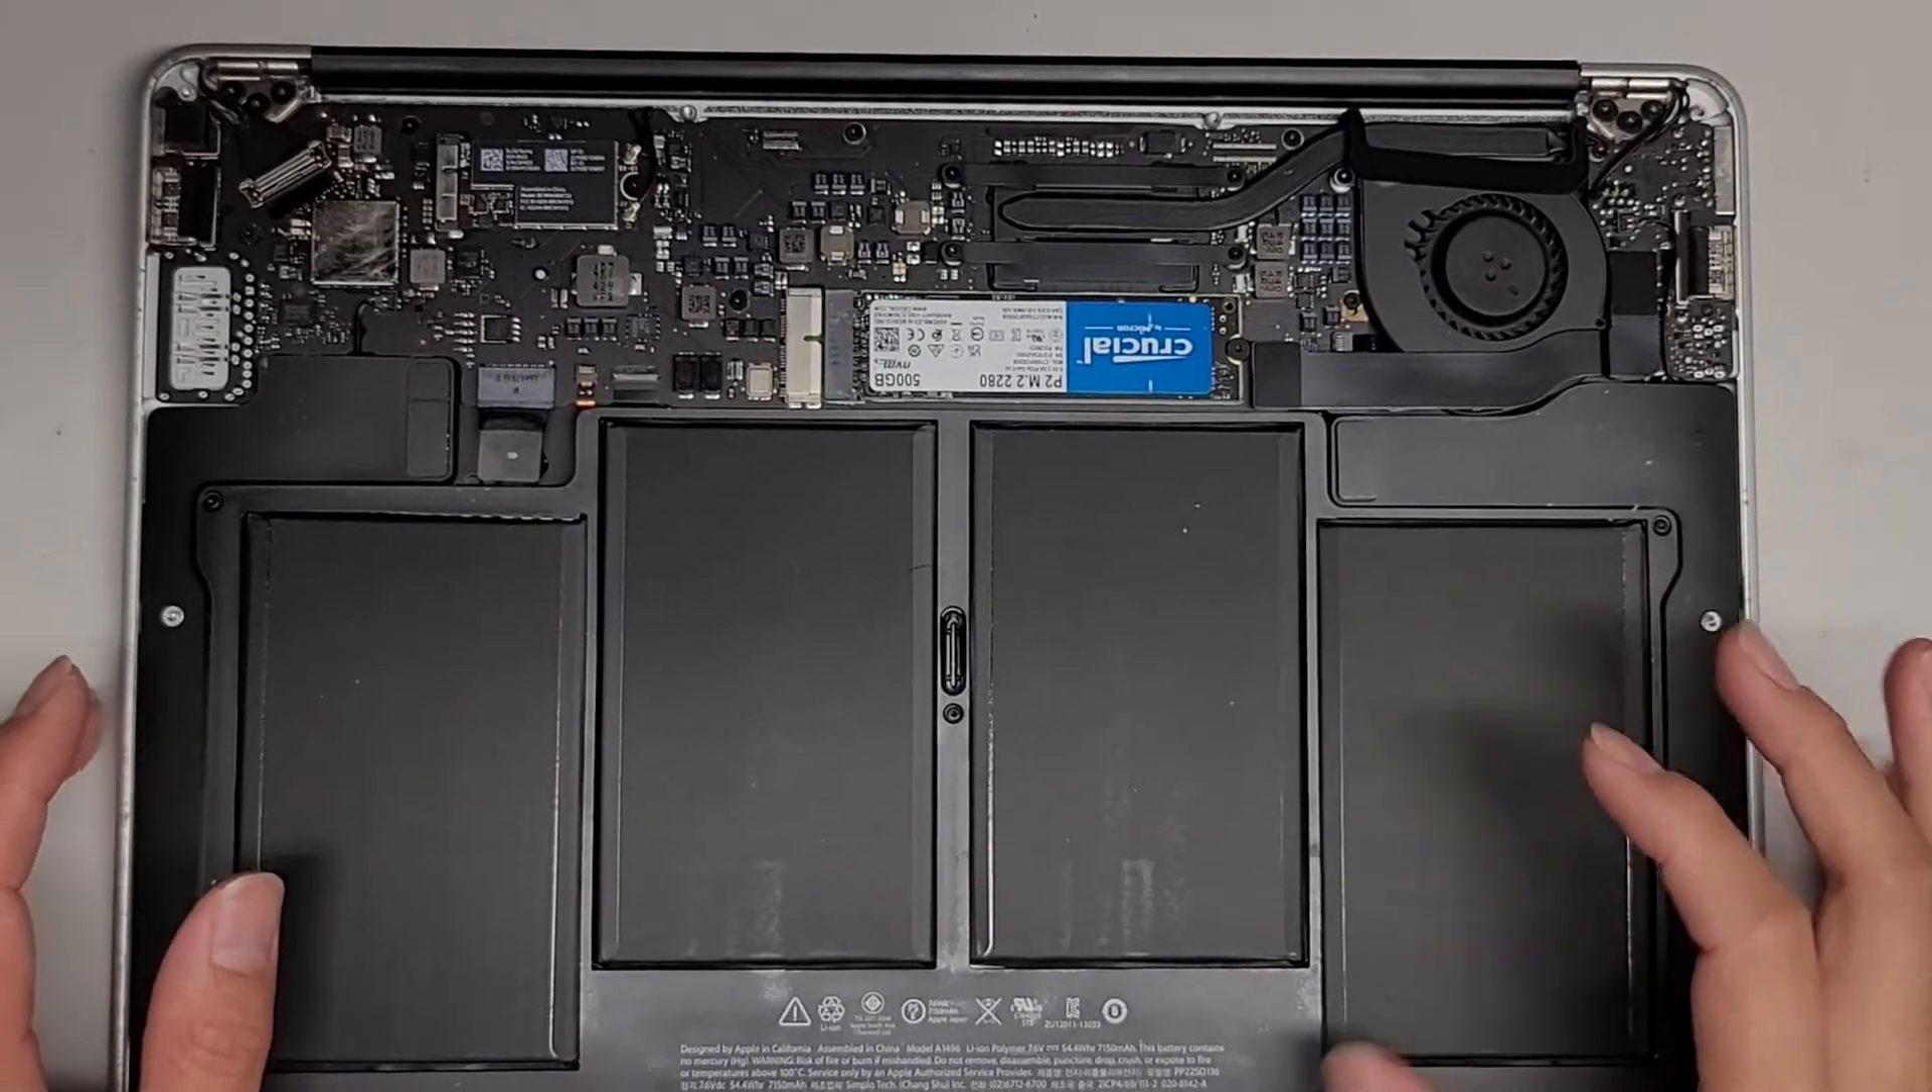We got the new SSD in place.